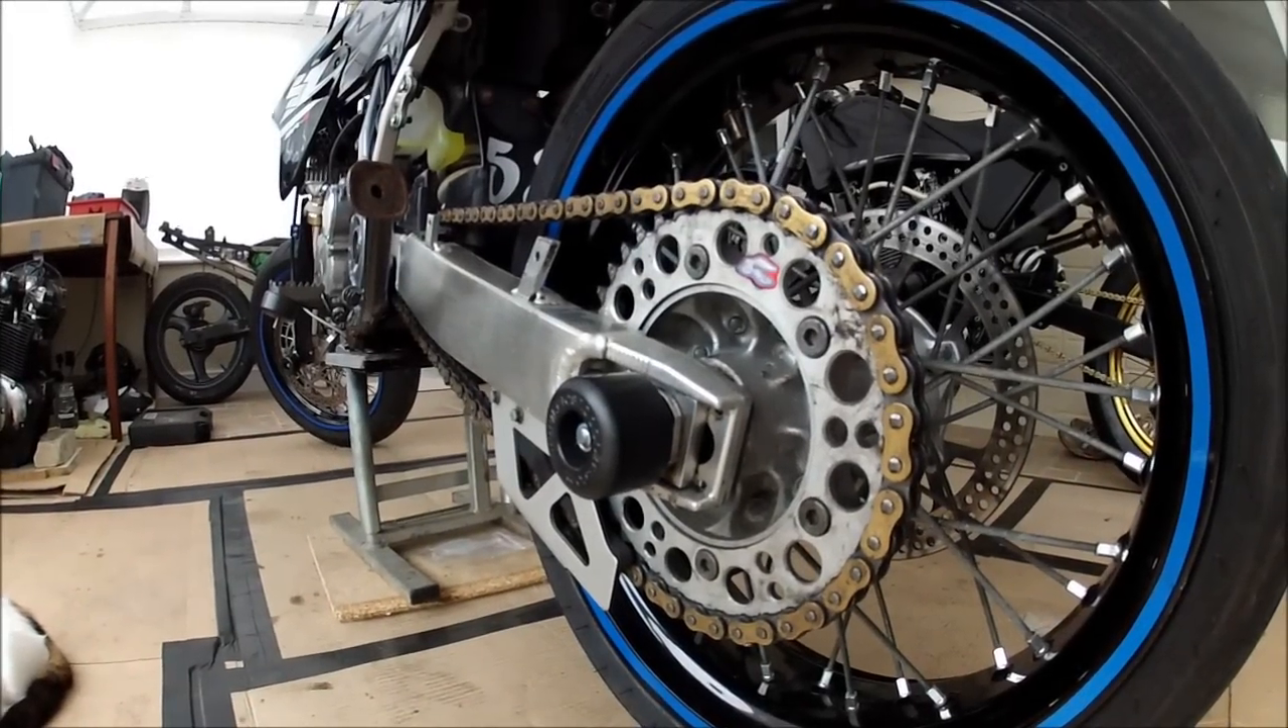Rear axle sliders are fitted.